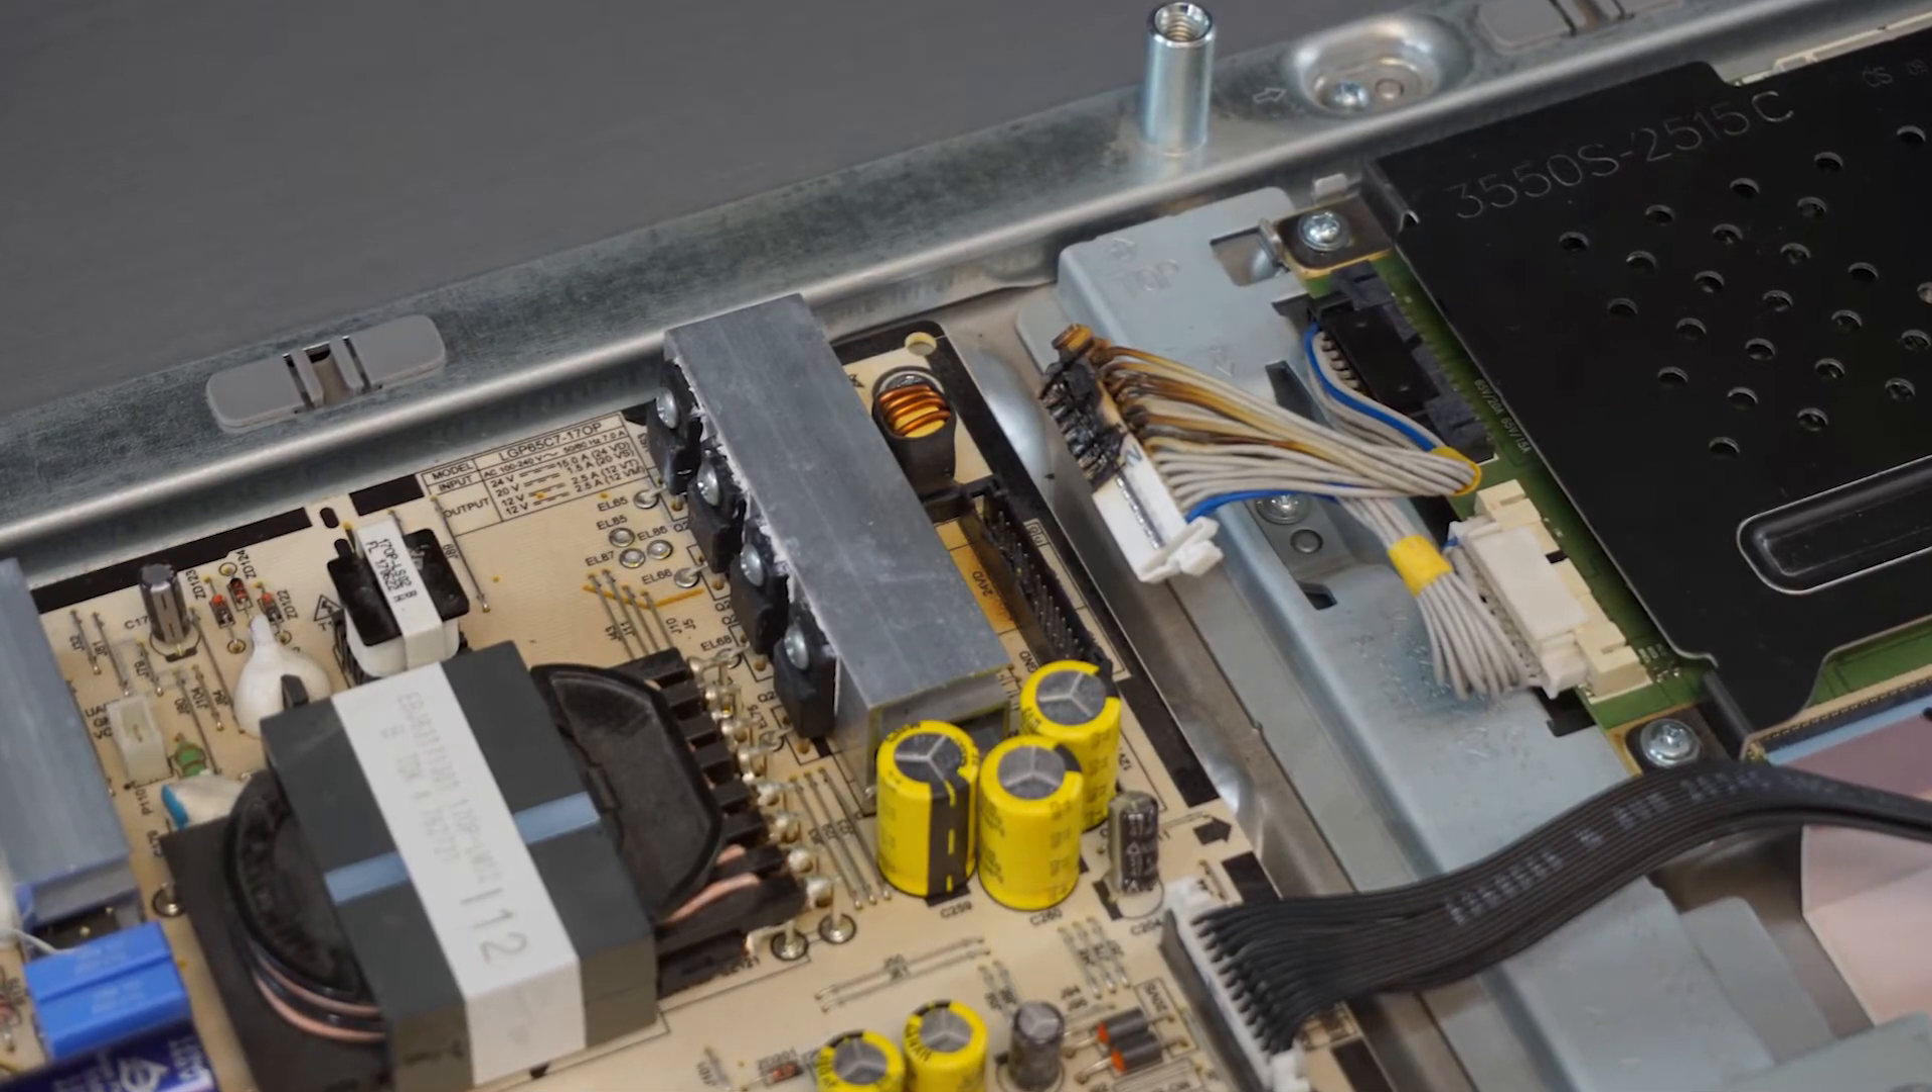So we've got the back off of this unit already.